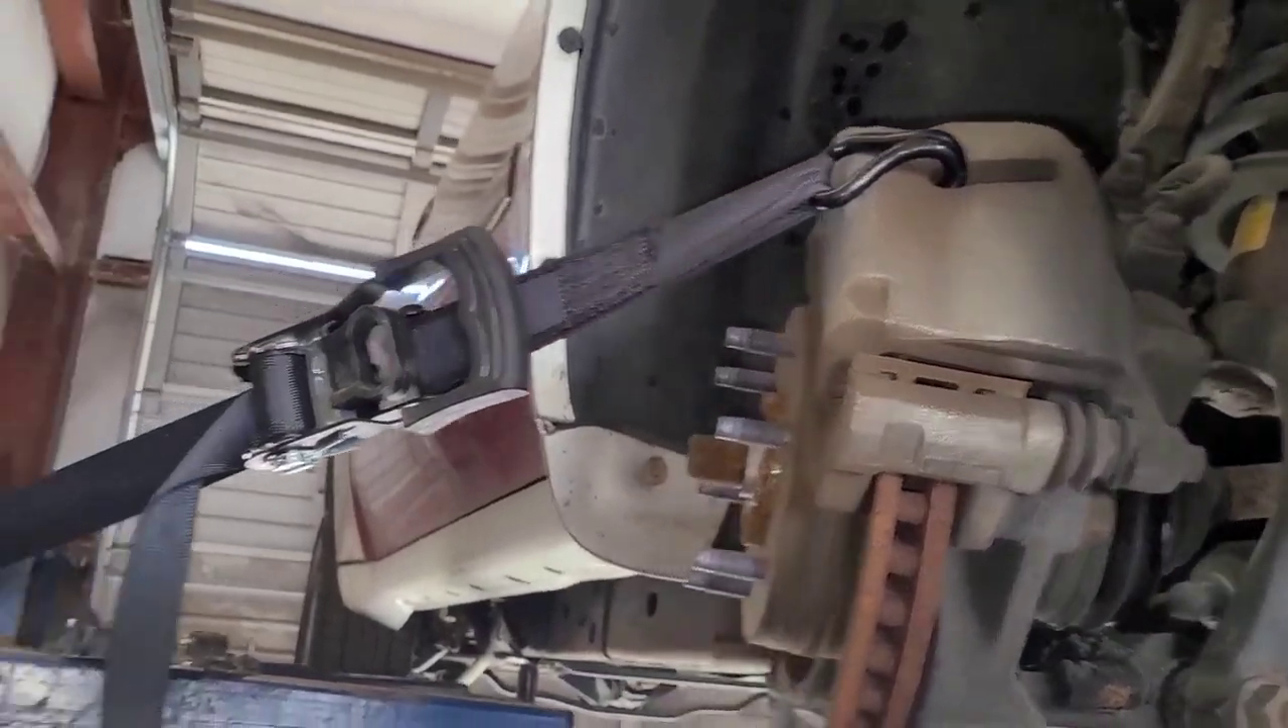All right, so what I did was I pulled the wheel off and I ran a ratchet strap to the lift.